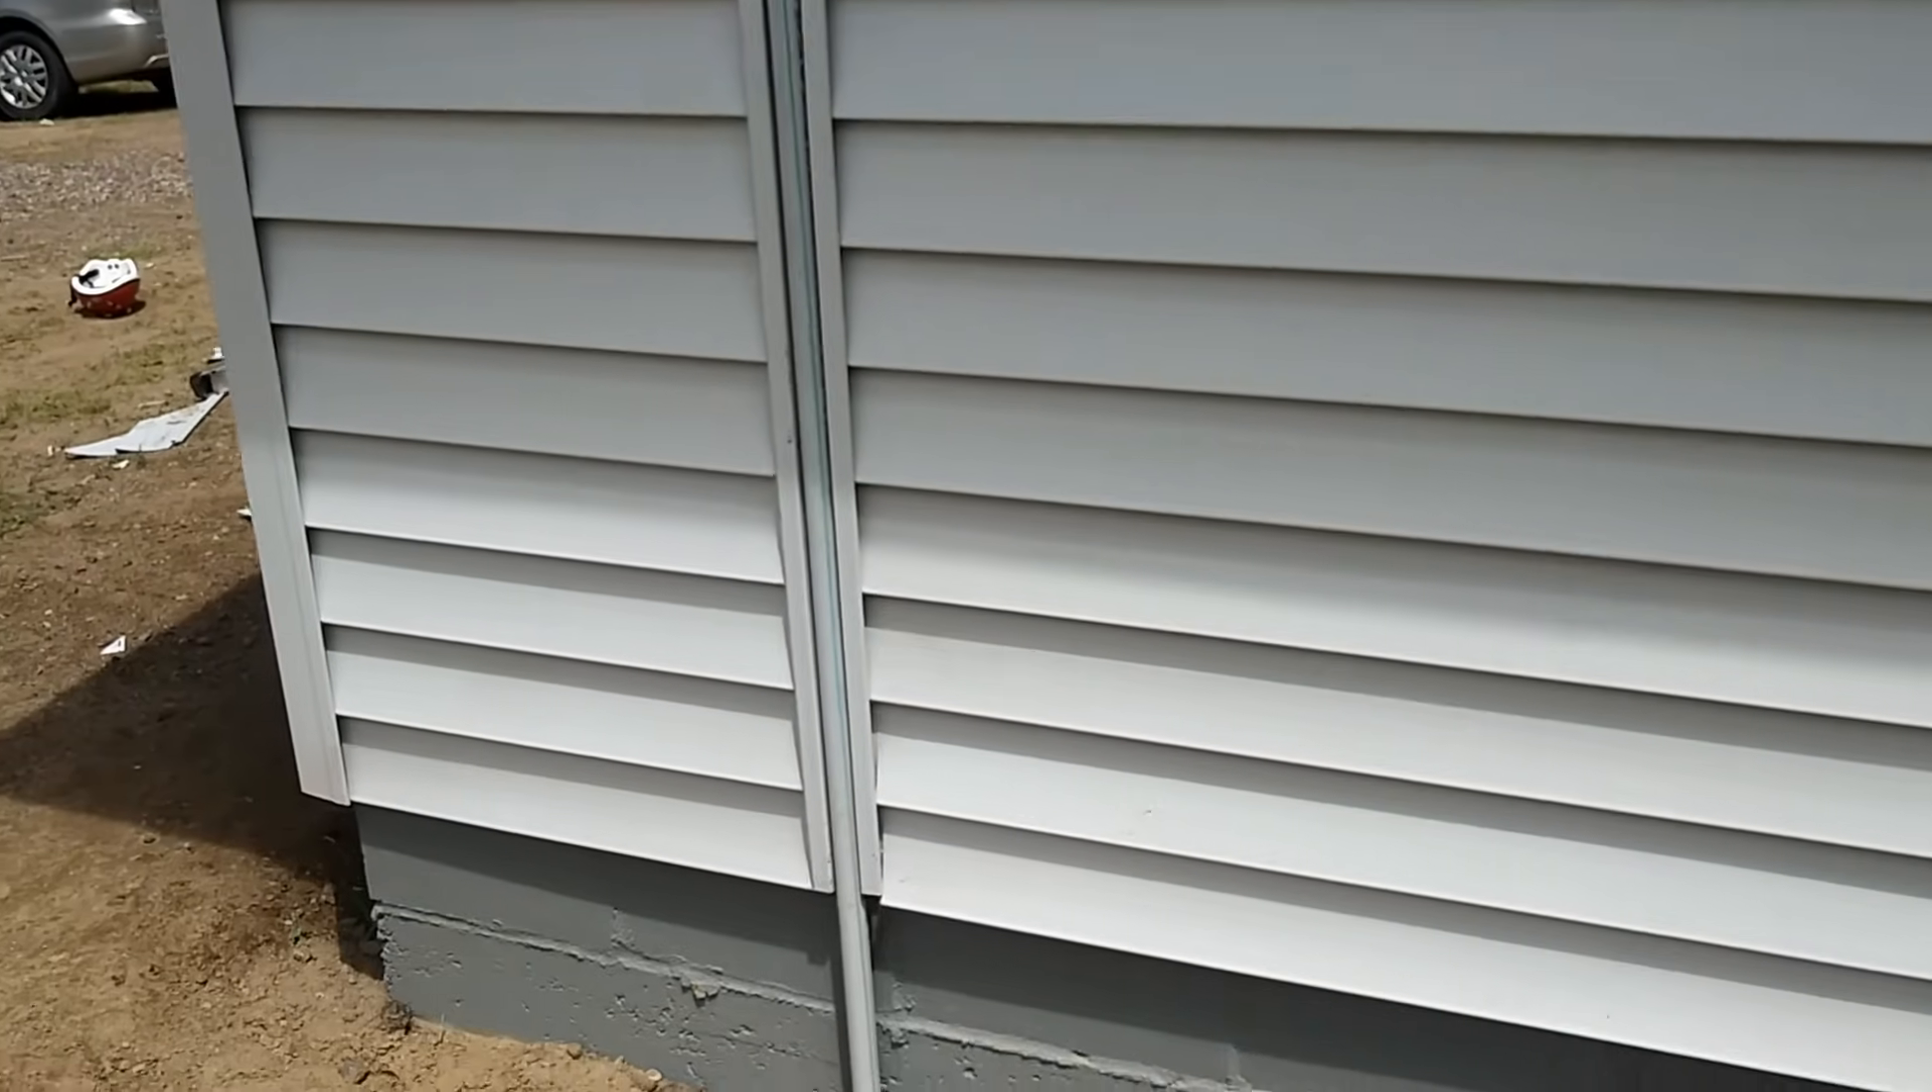And what I forgot to do was I forgot to leave some space for the siding to run behind the conduit. I made it flat against the house, which was a very bad mistake.